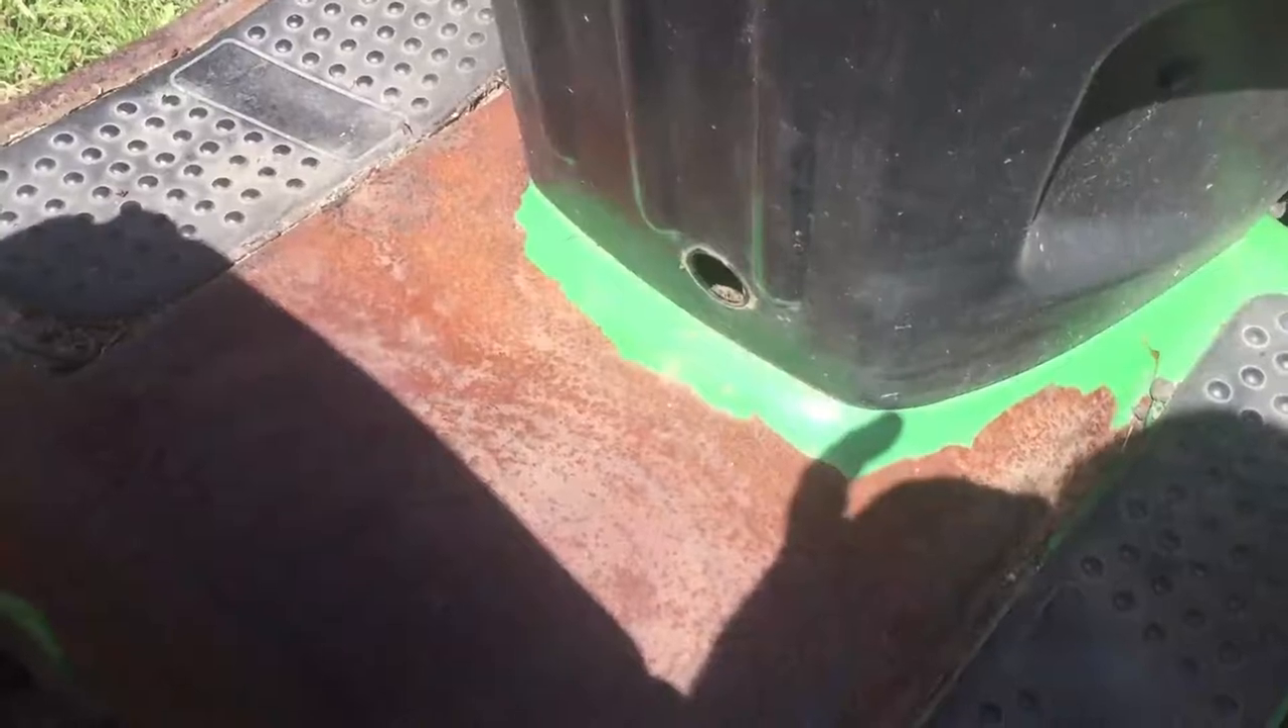Down here you're gonna see a hole in which I took the old socket out.